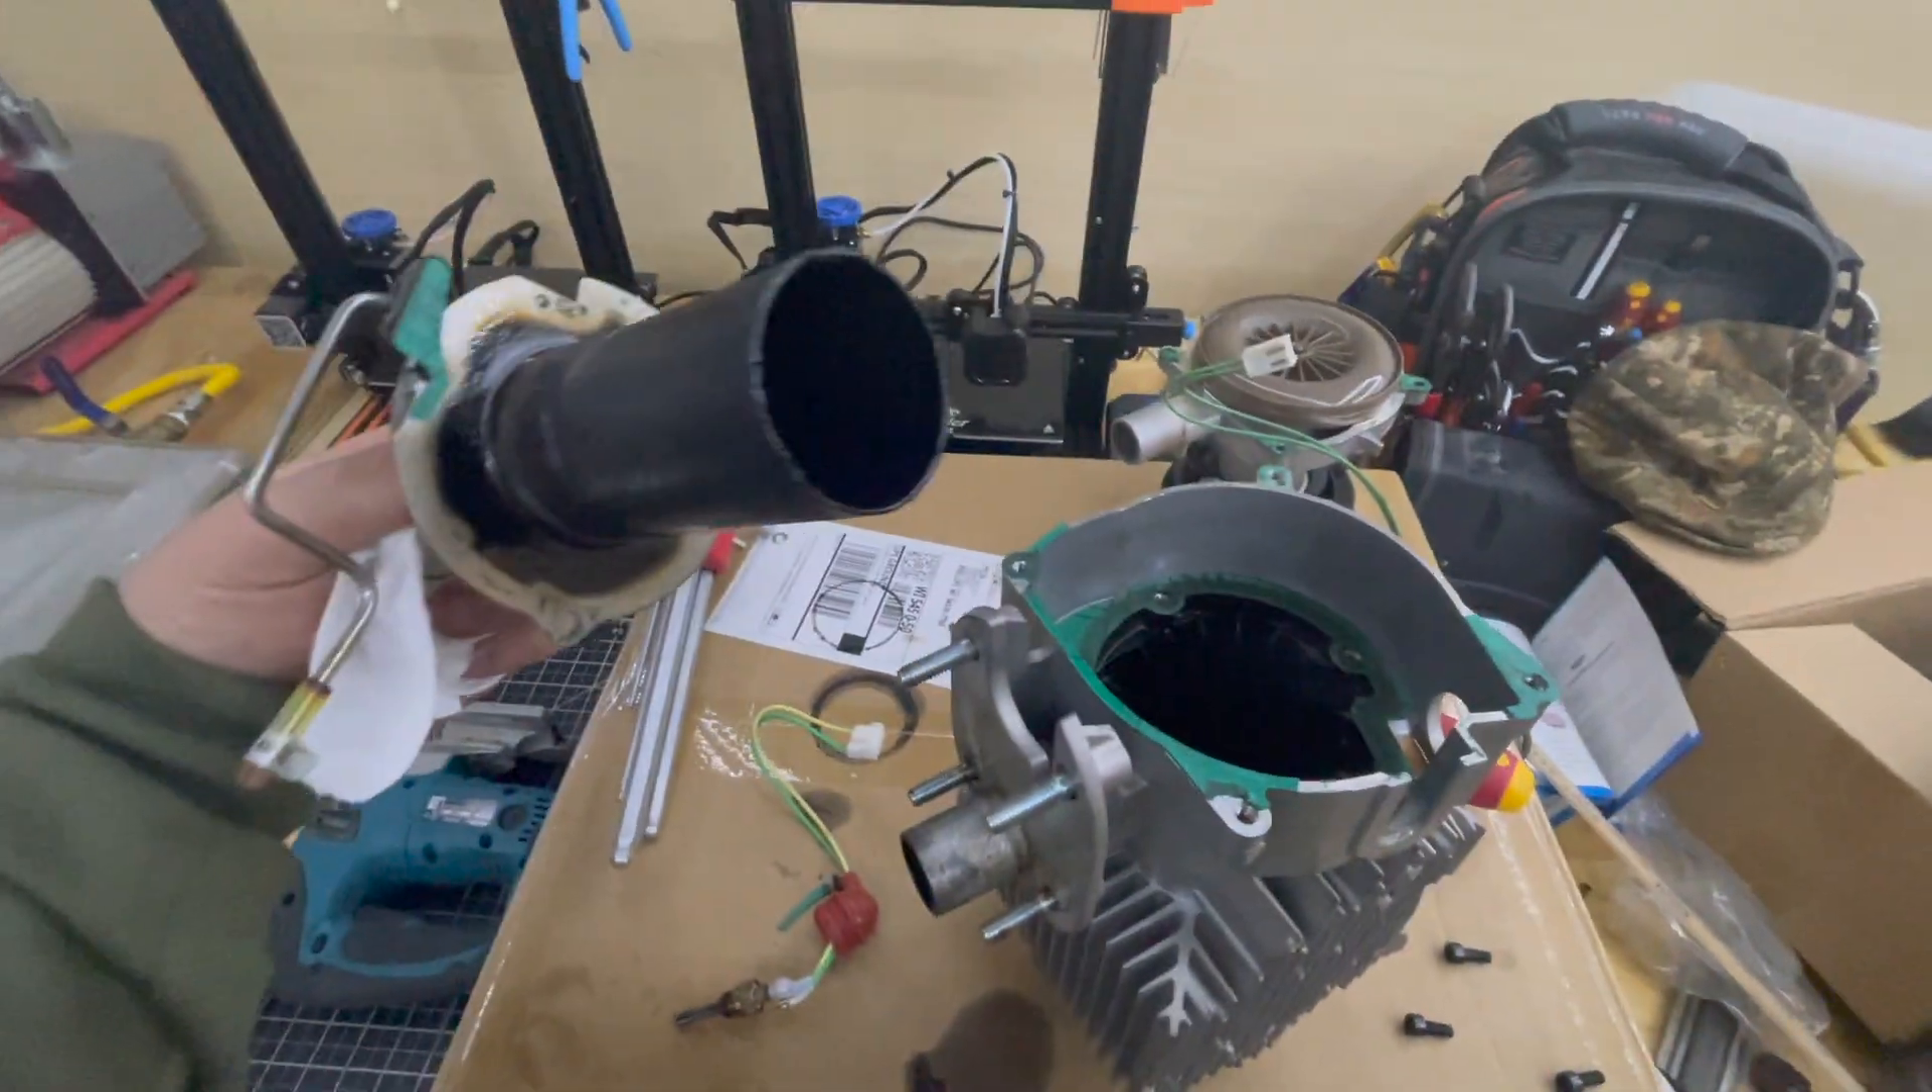Alright guys, we've got the diesel heater taken apart.